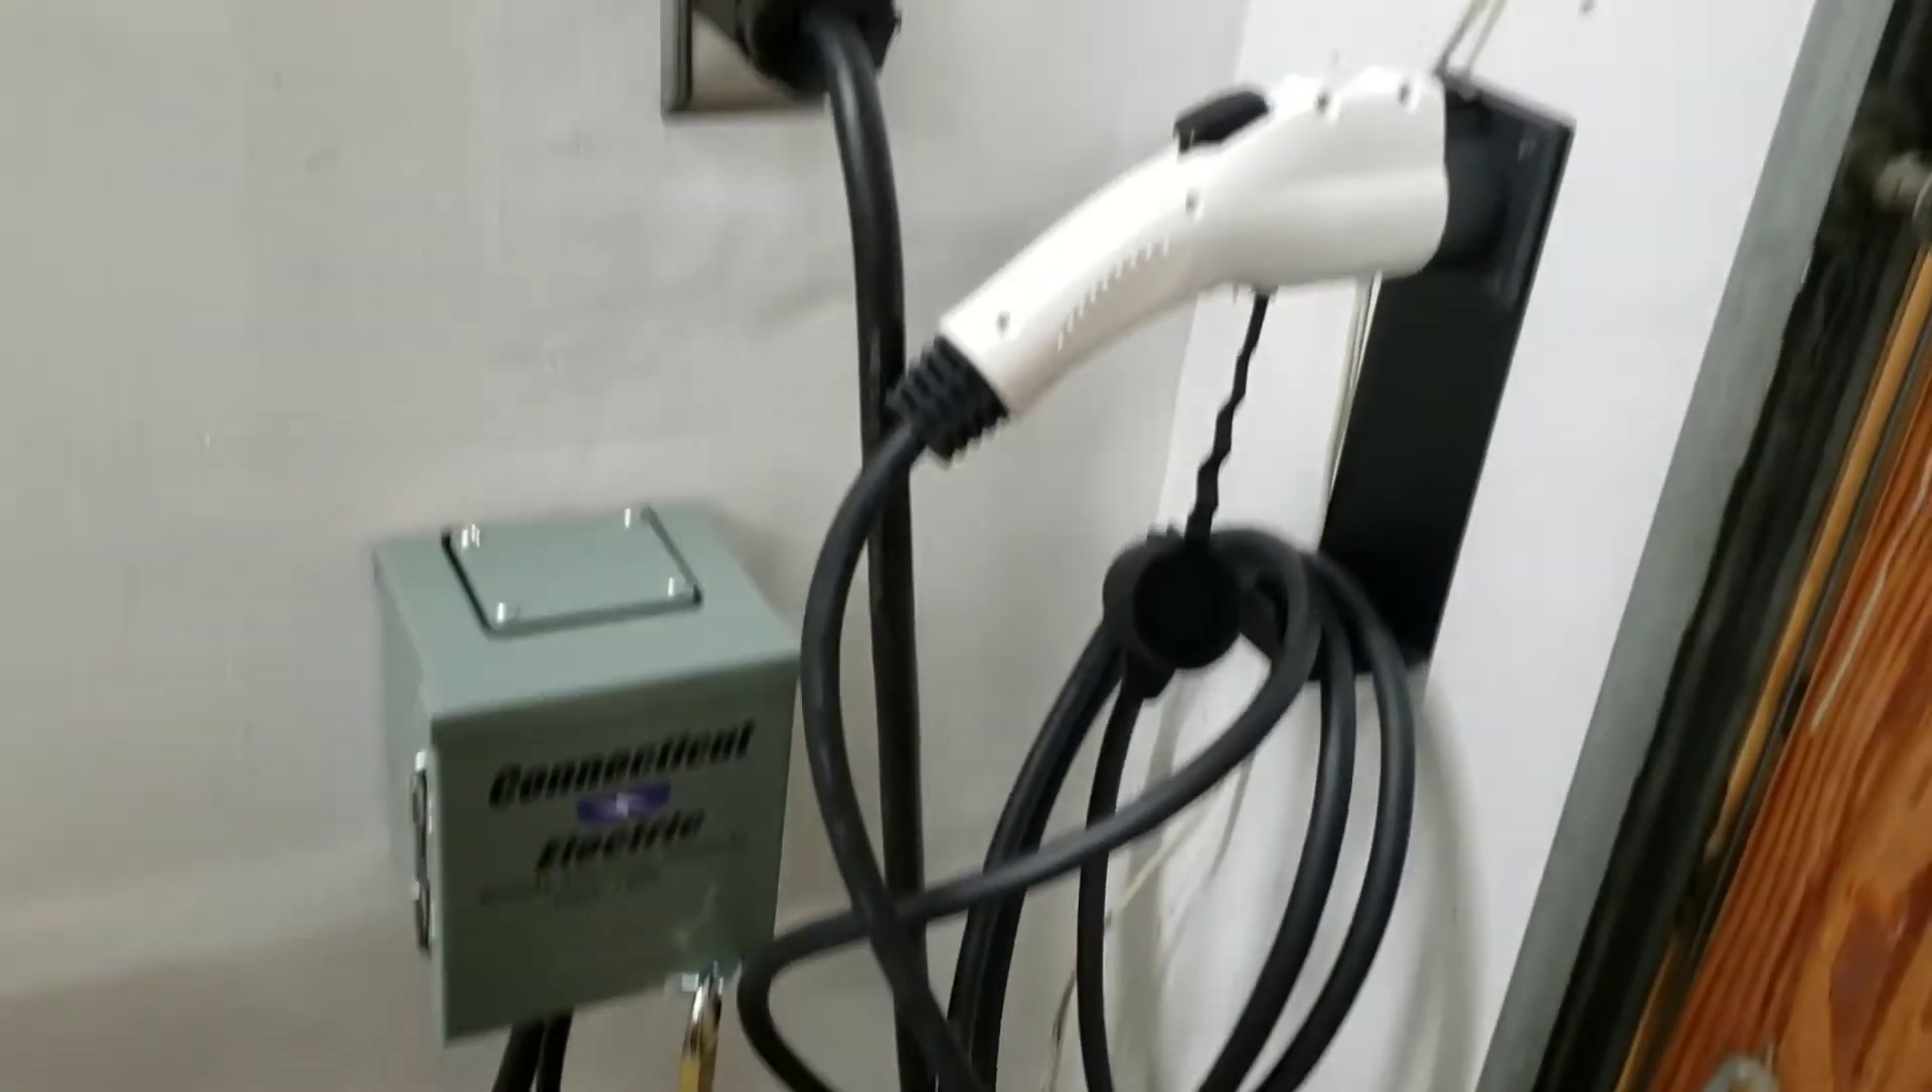So this is the completed installation. As you can see the cord and everything's kind of hanging down below.